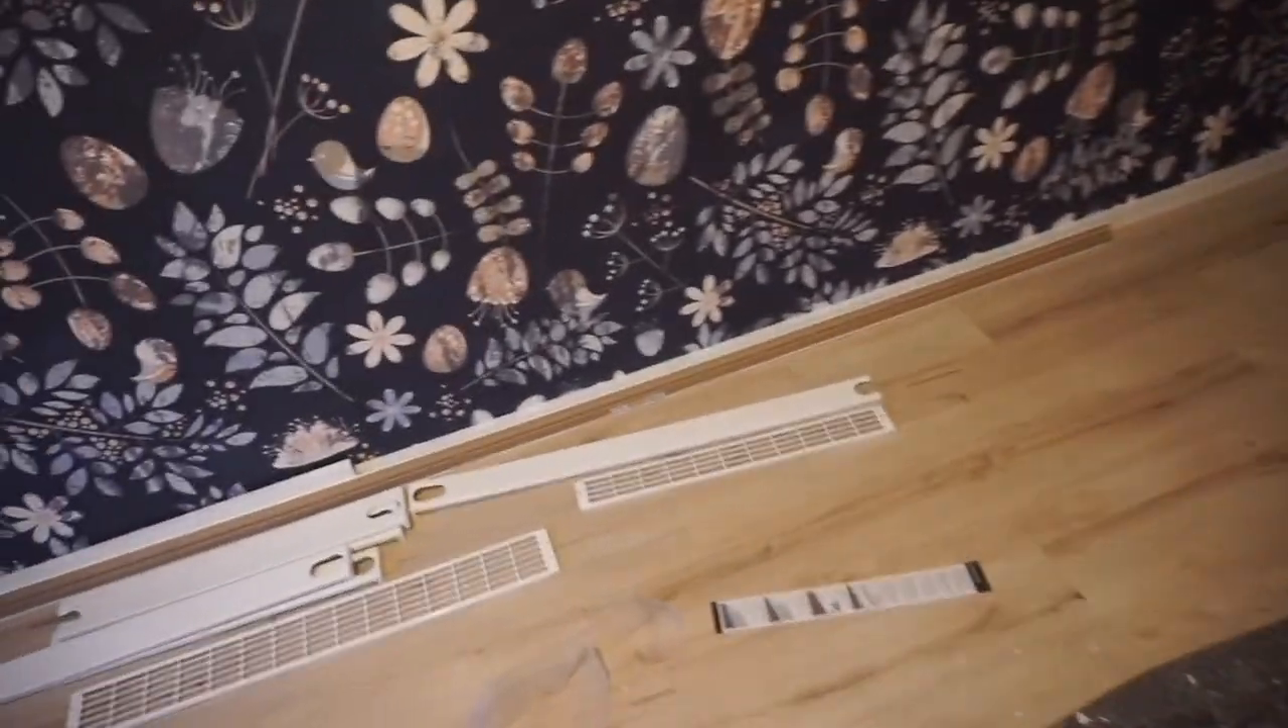Das werden die Leisten hier unten werden. Die haben wir allerdings noch nicht angebracht.